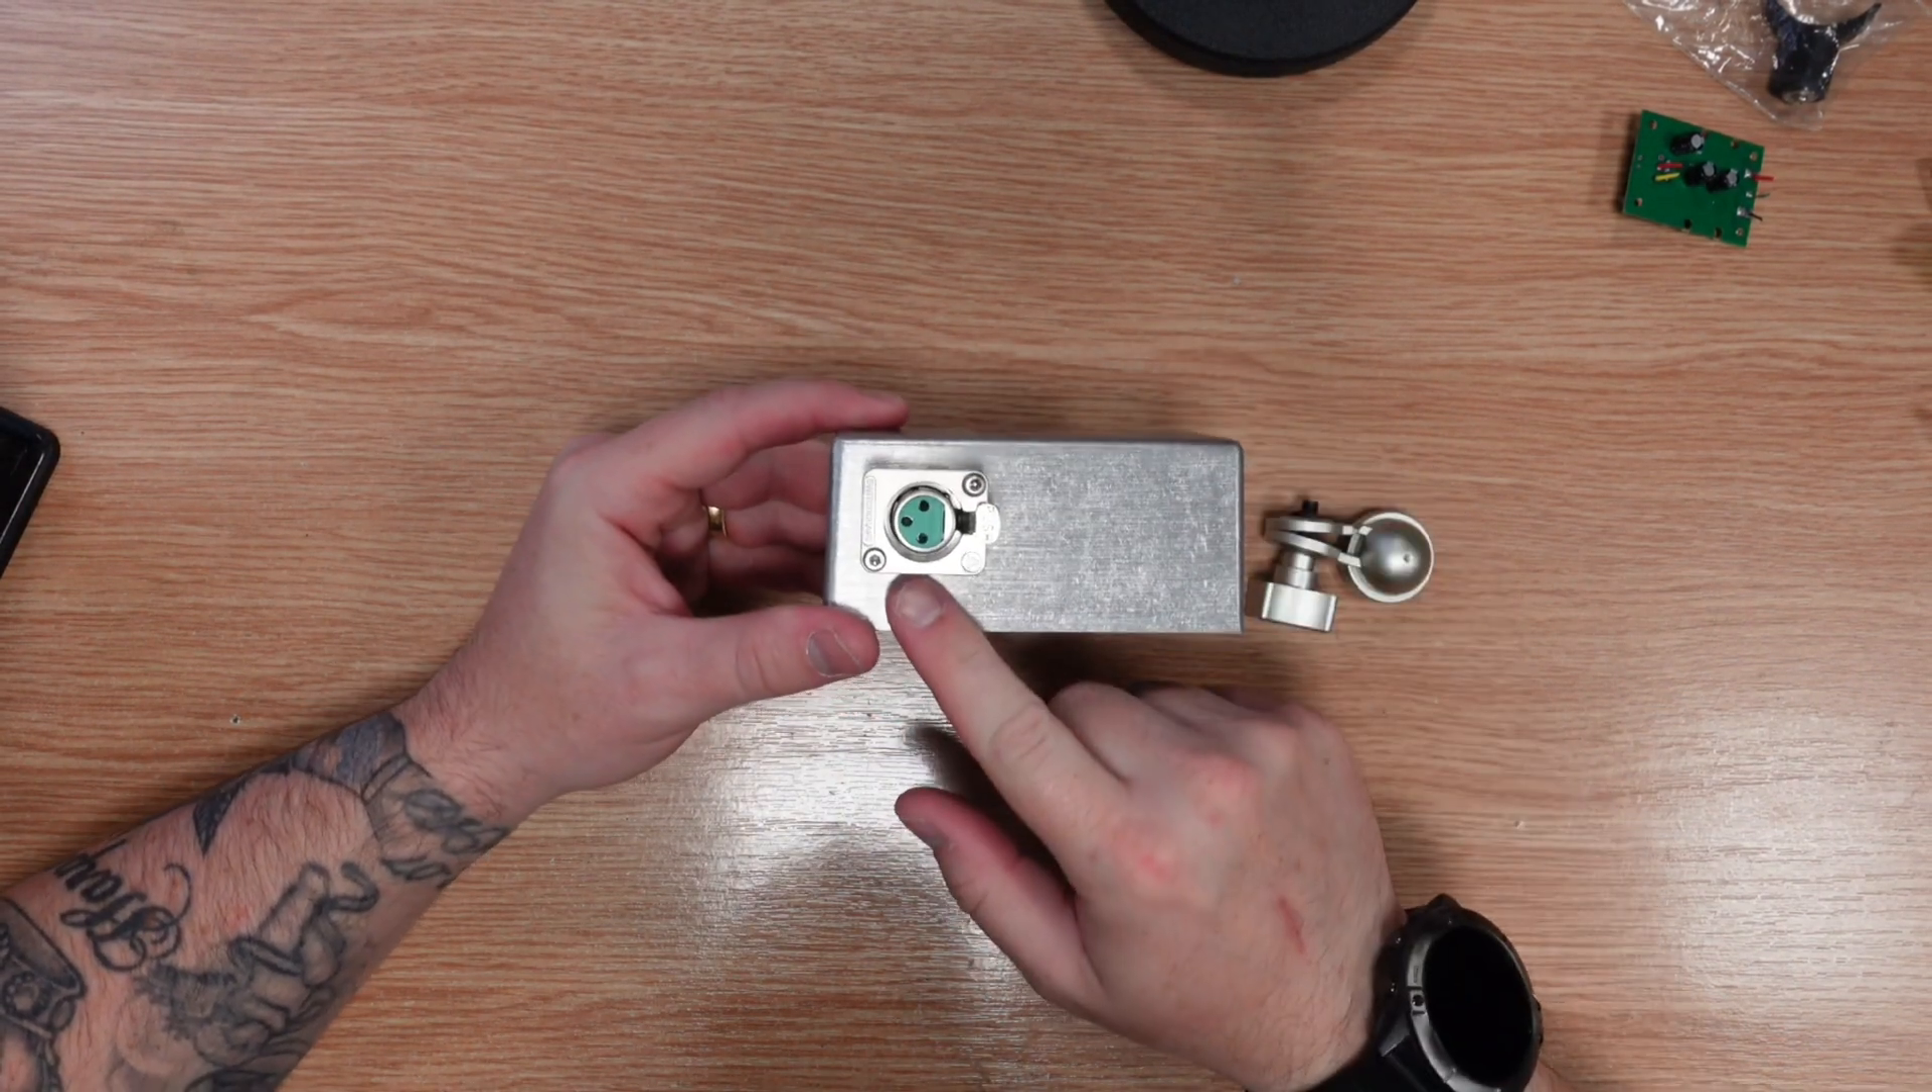That's the XLR connection now in place.